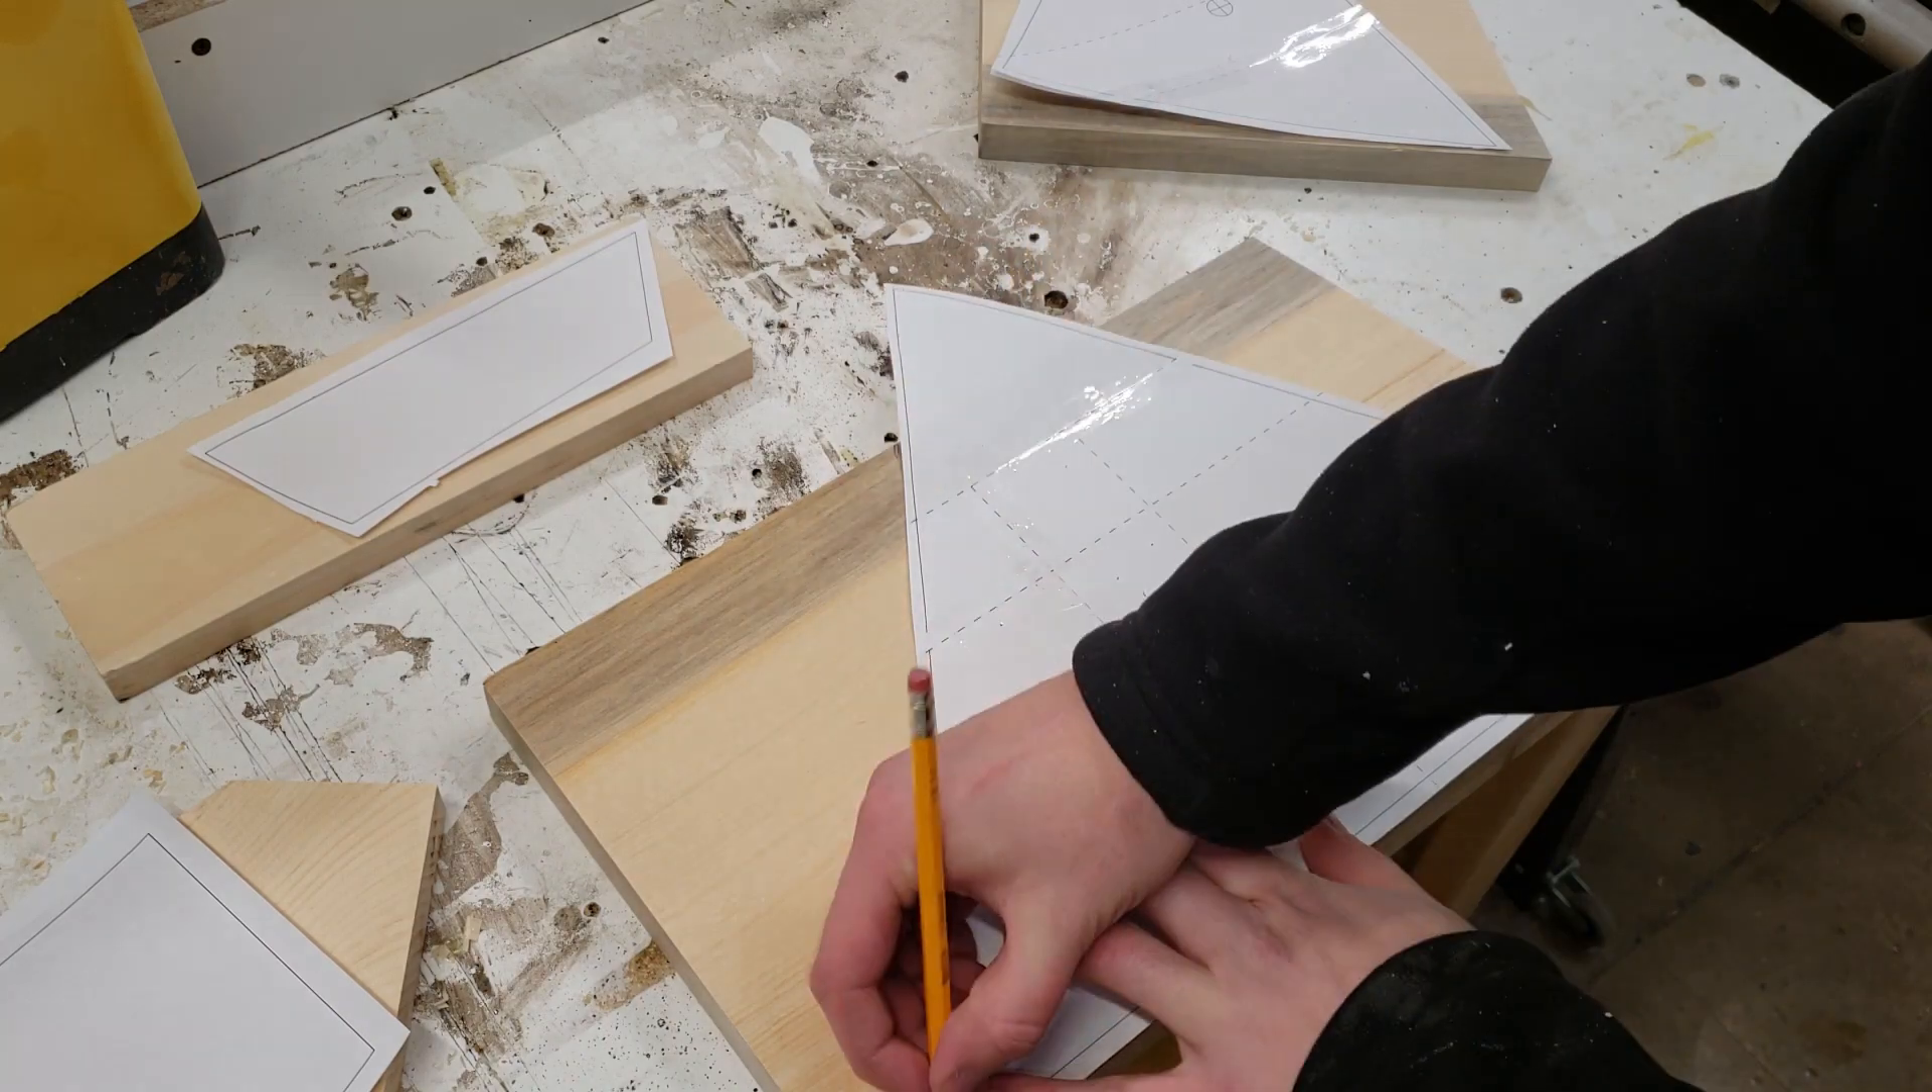I lay out the biggest triangle and it's actually taller than the 2x10 so I'm going to be cutting off a piece of scrap on the side and flipping it and gluing it on top.